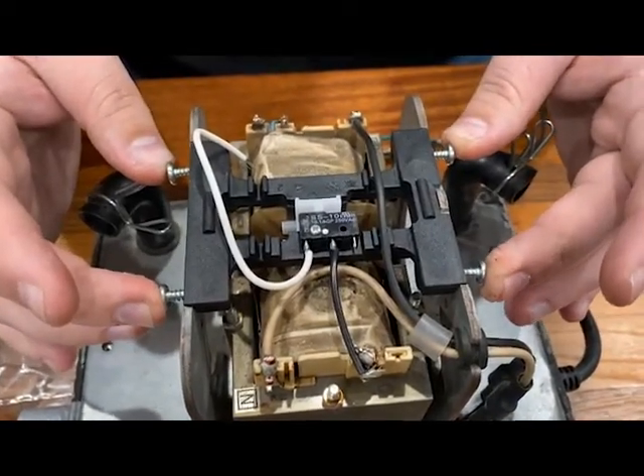You'll put all these screws back in there. These just aren't in all the way.